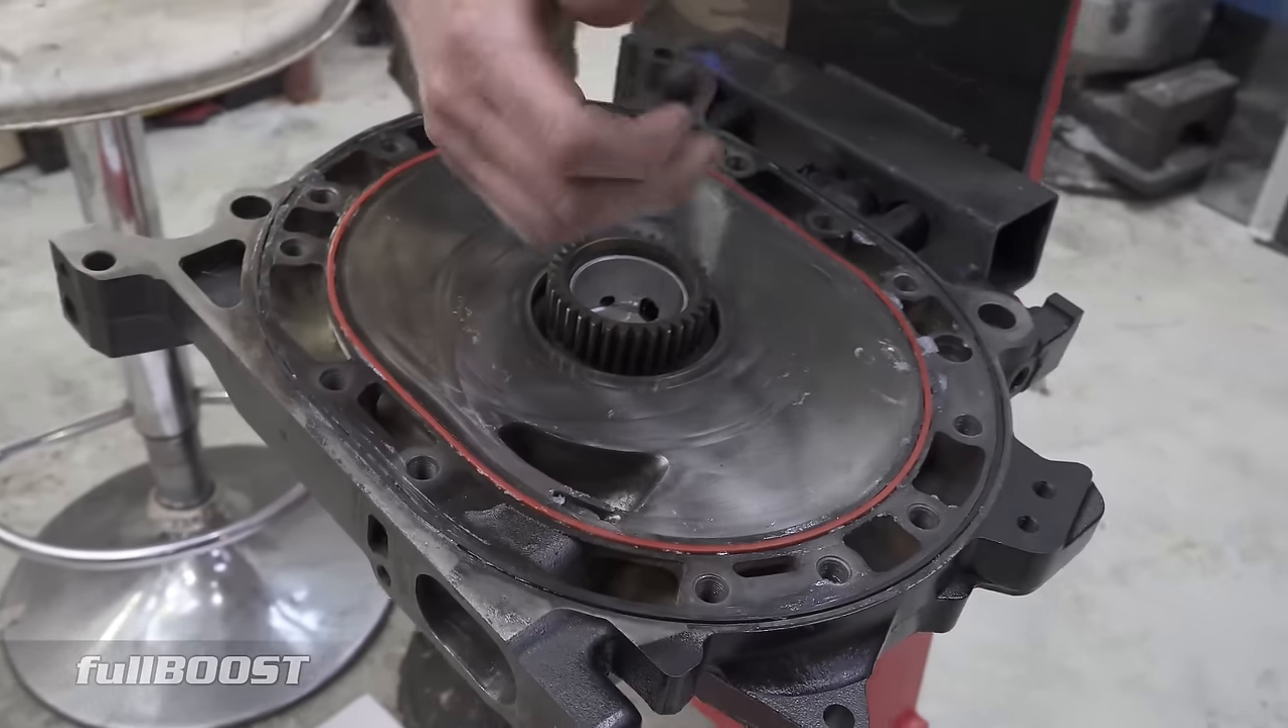And what we've got here is the stationary gear installed because that's obviously got the bearing inside of it that will hold the eccentric shaft when I put it in here.